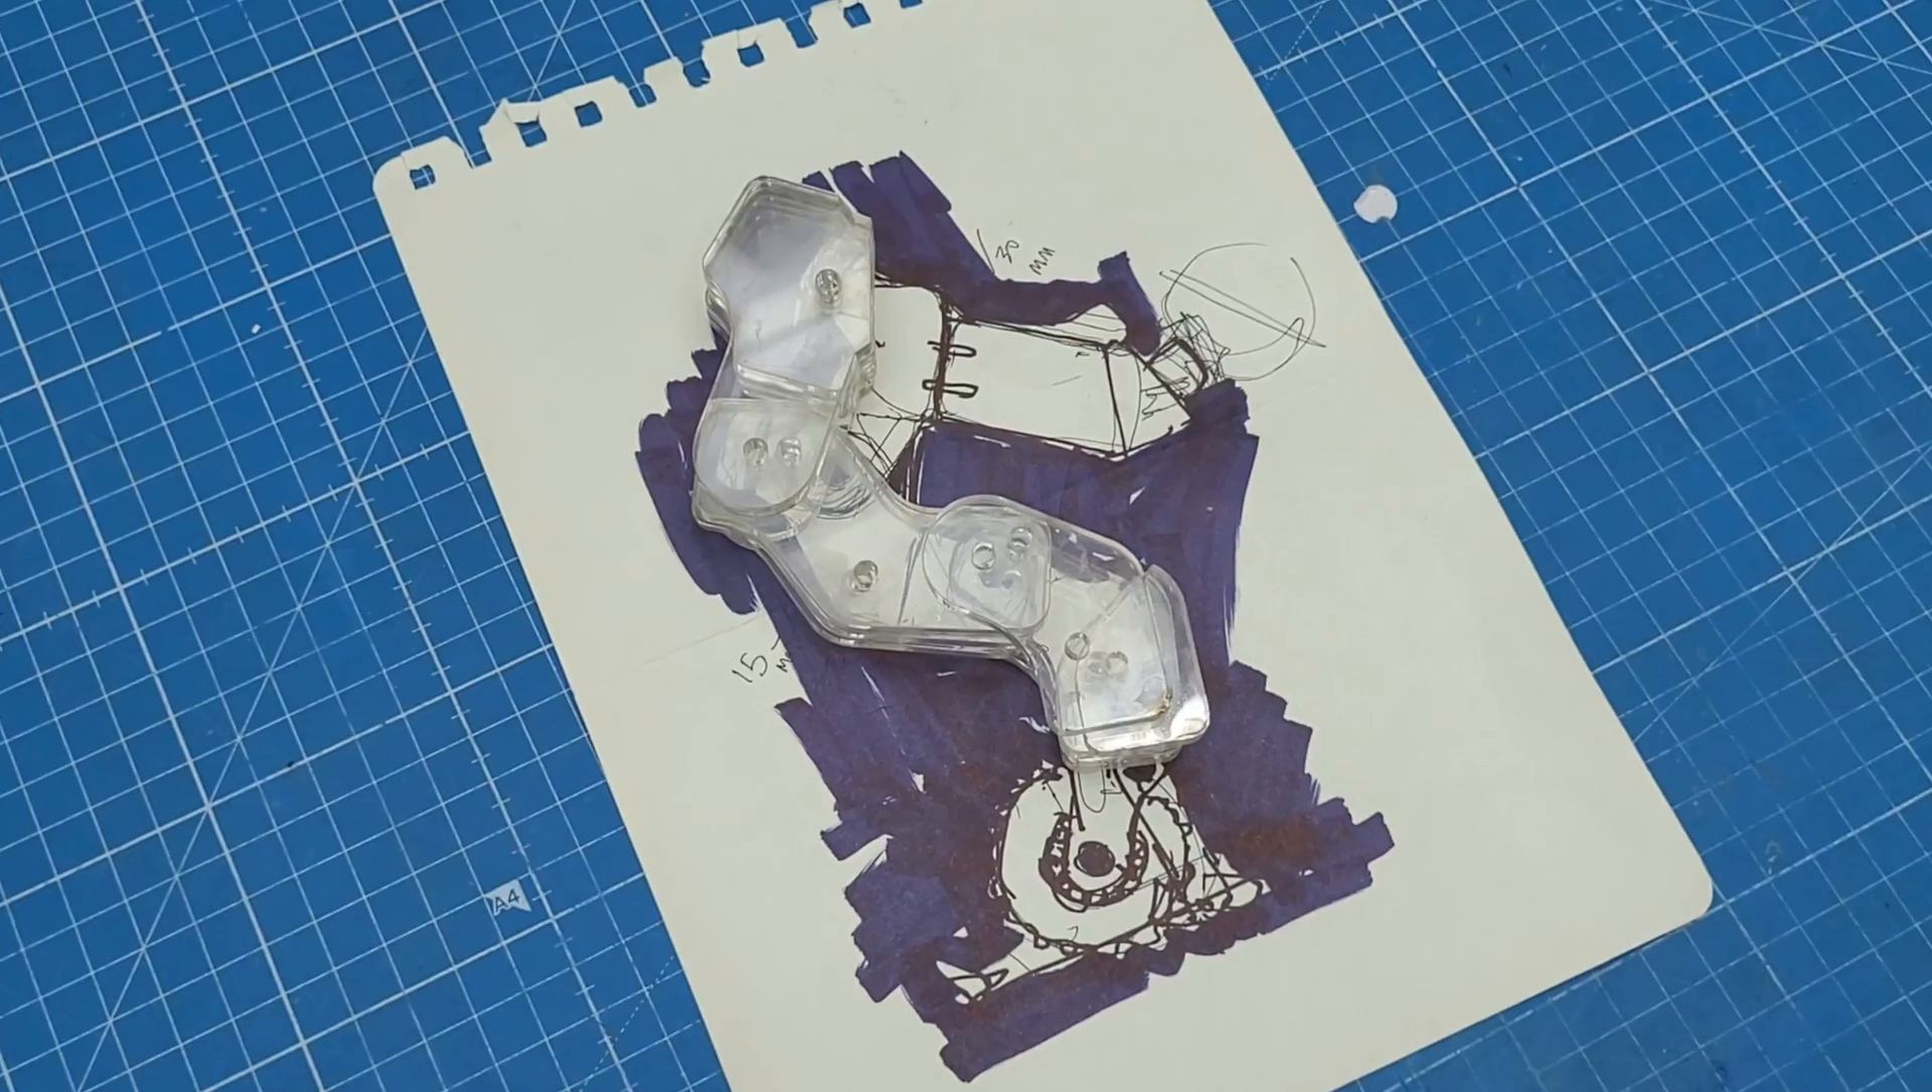But the acrylic shapes did not cover the entire leg geometry and I knew this when I was cutting the pieces.